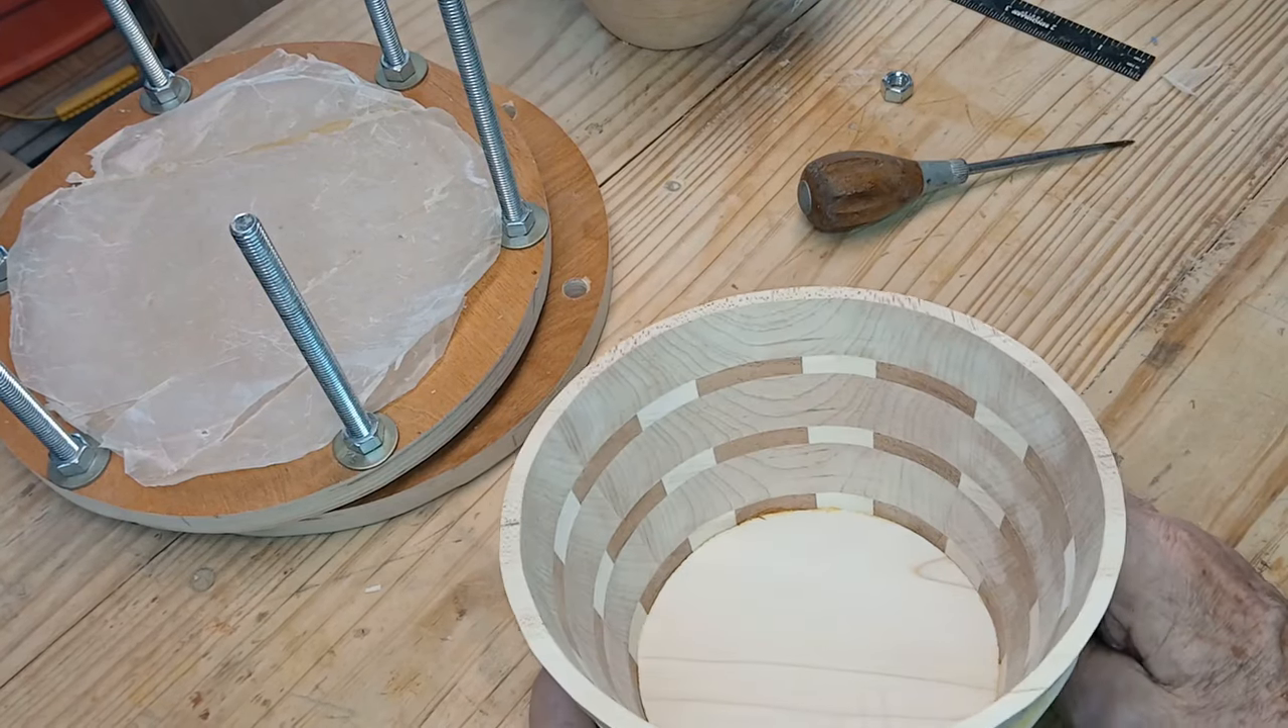All right then, so I've got the base glued on.